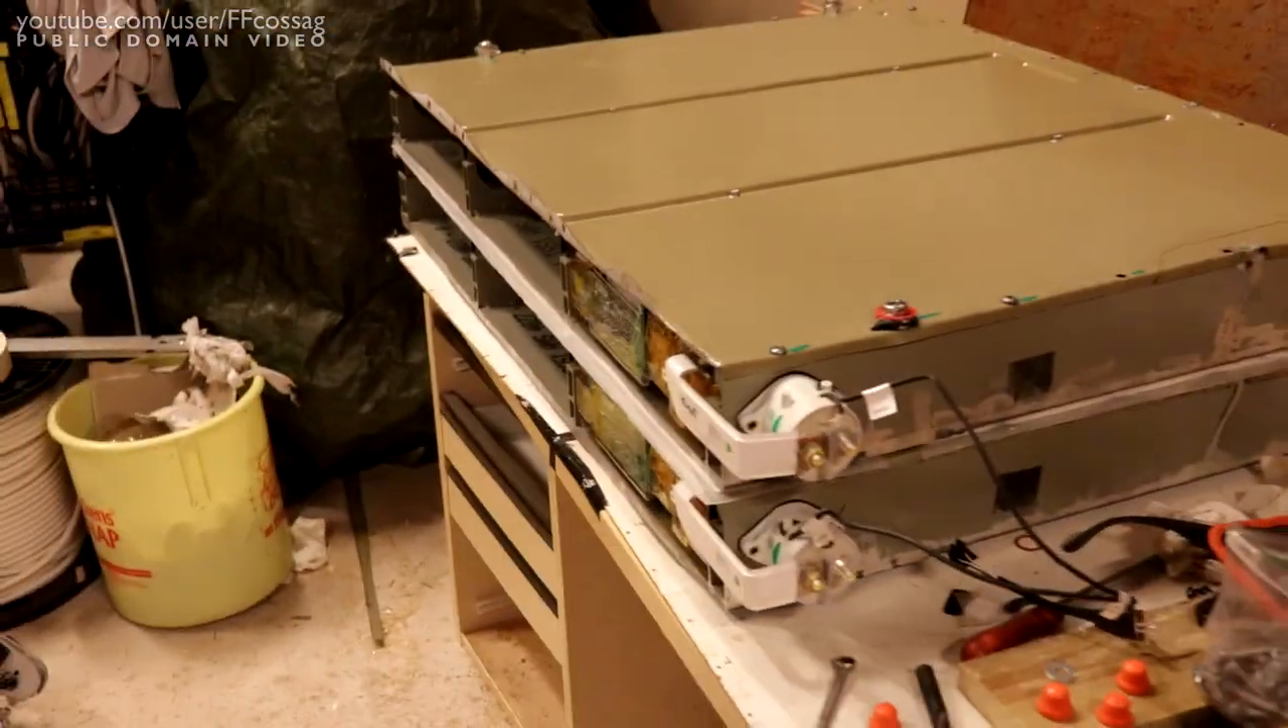So this is the first real test mount of both levels of the case and it's really turned out excellent.